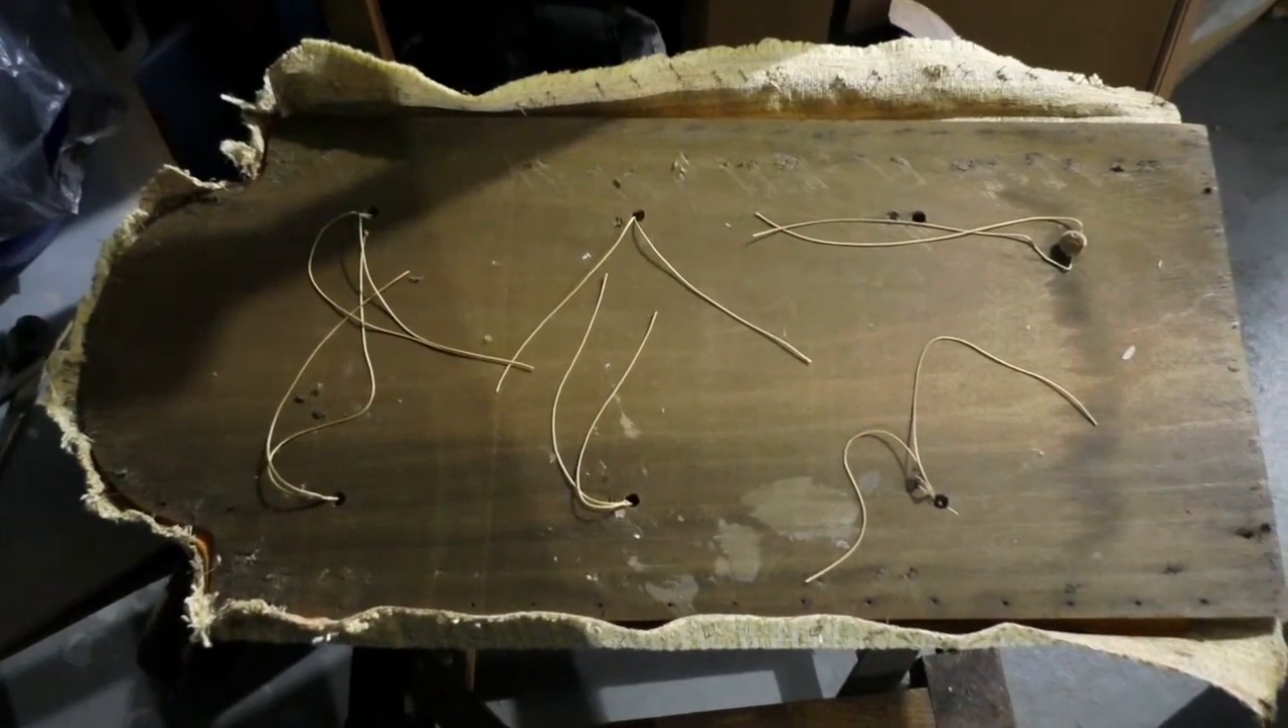Okay, so we have the back all opened up.